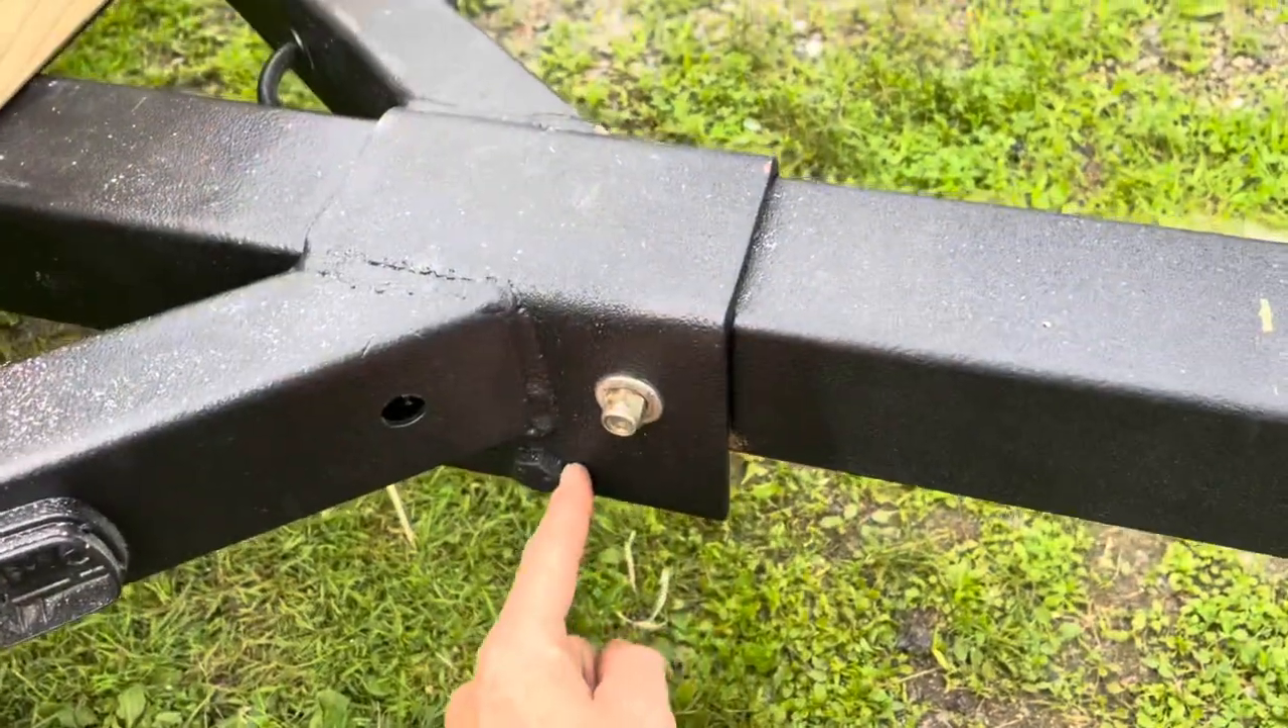And i drilled the hole here and put a bolt through.